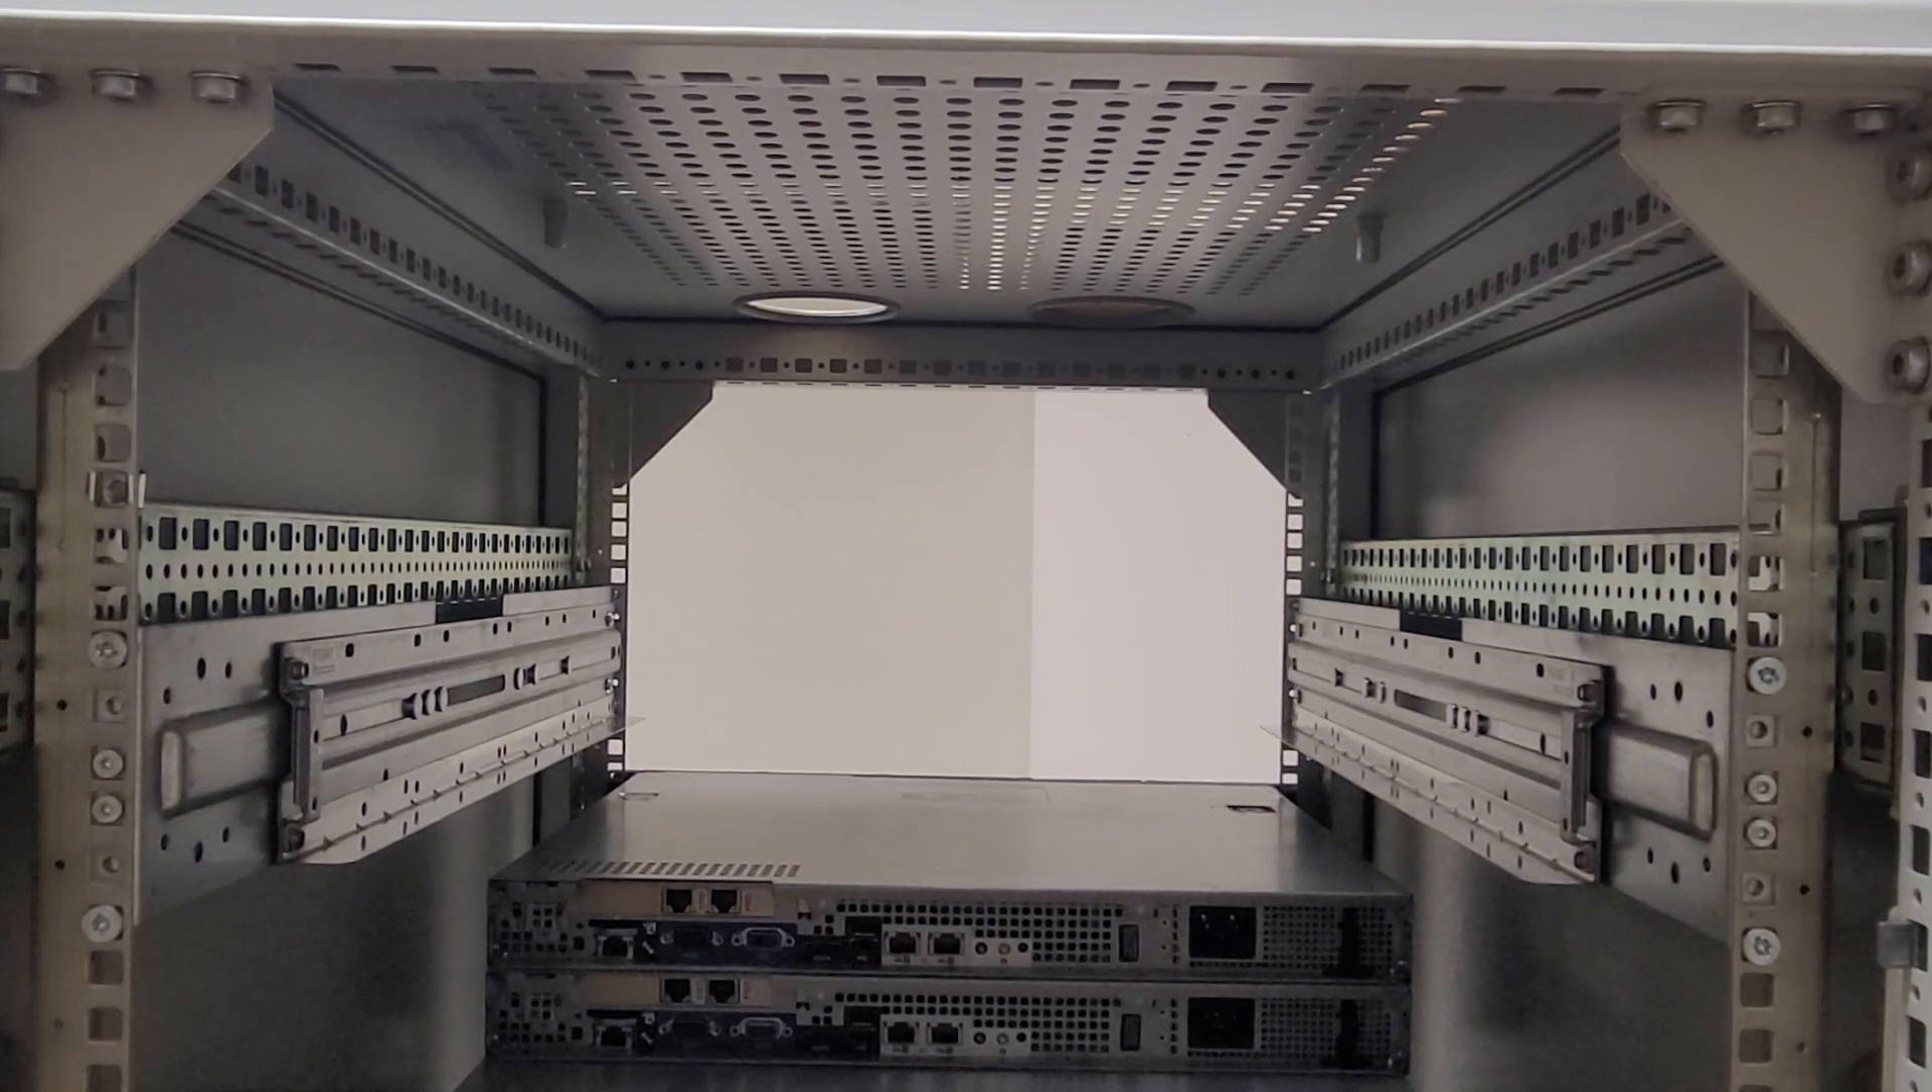All right, and there's the rails you had mounted.